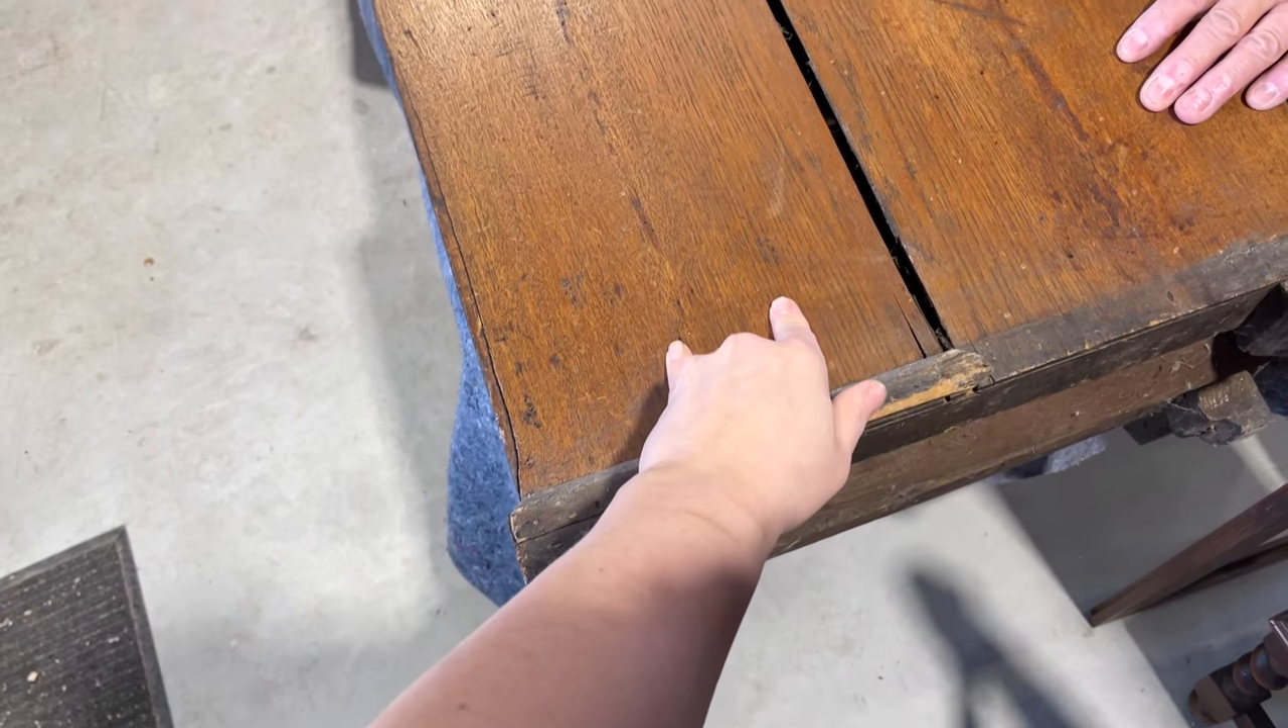He's got a big split in the center where the panels have shrunk.